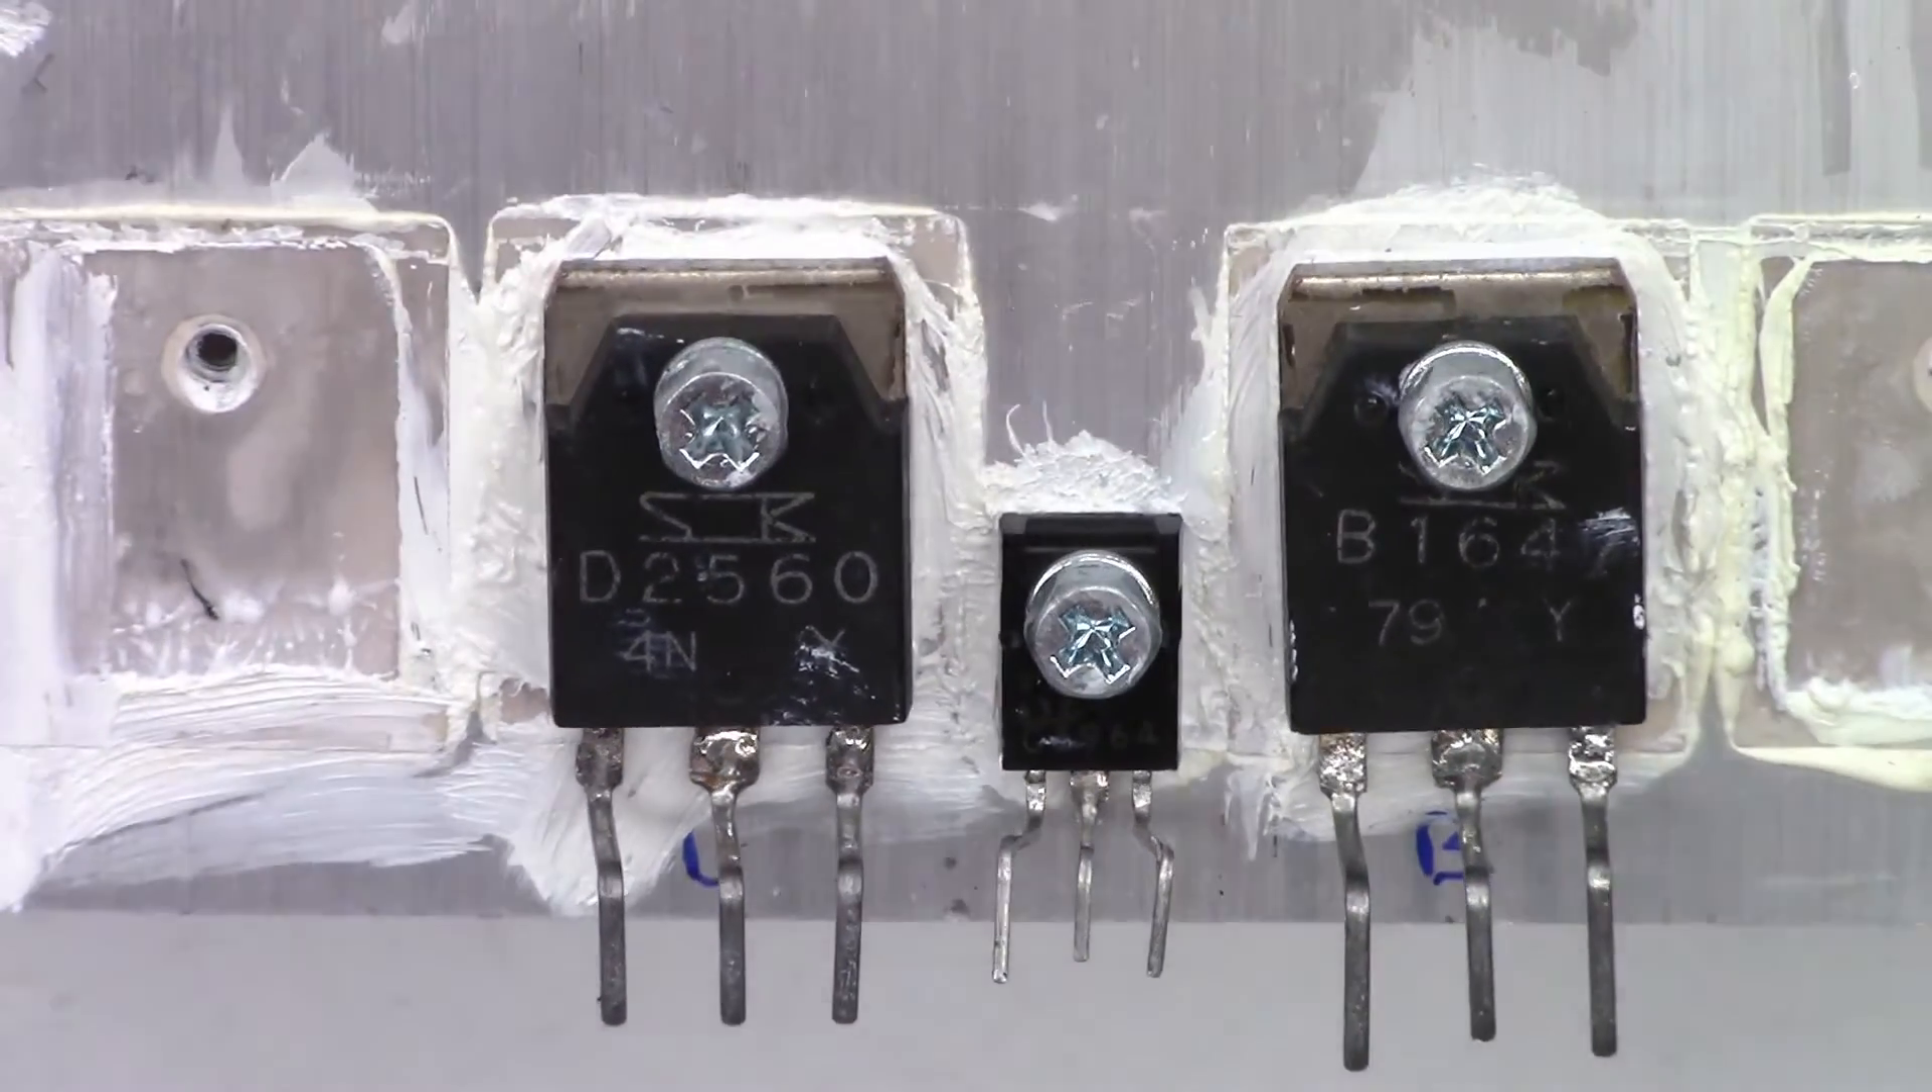Okay, so I have the two power transistors and the bias regulator transistor mounted to the heat sink right now.